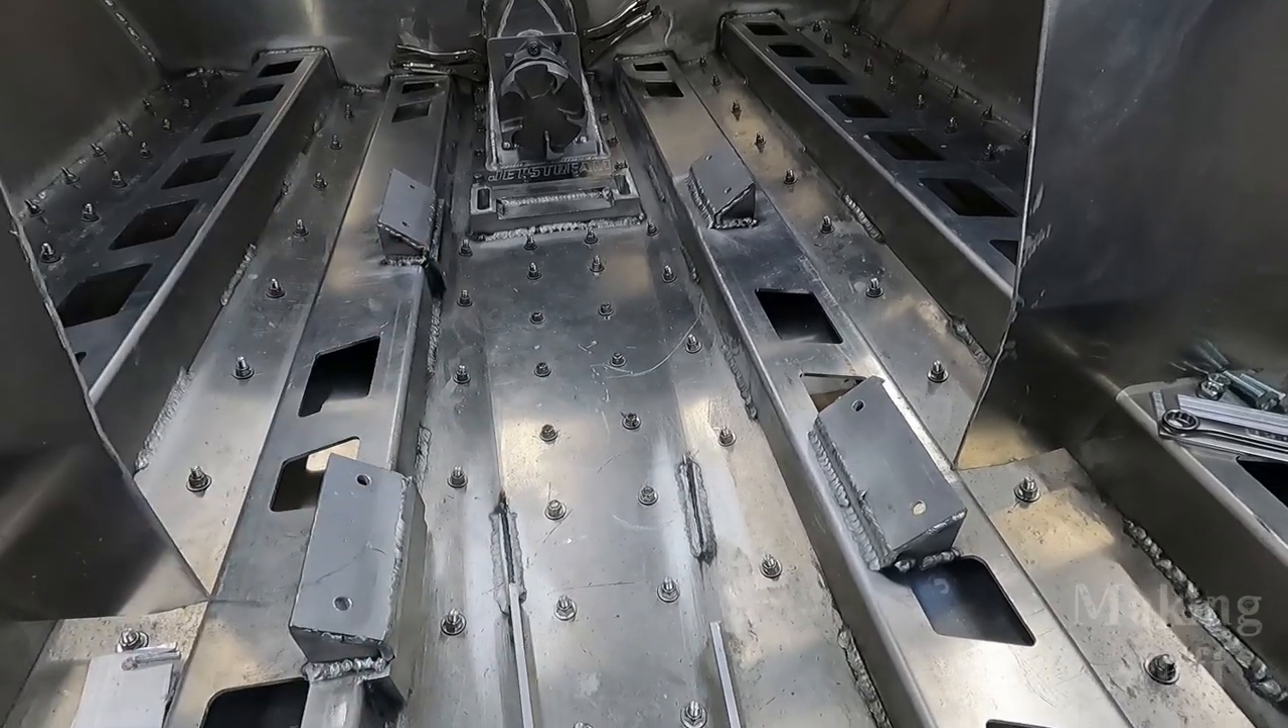But this is done. The motor mounts are in place. They are solid.